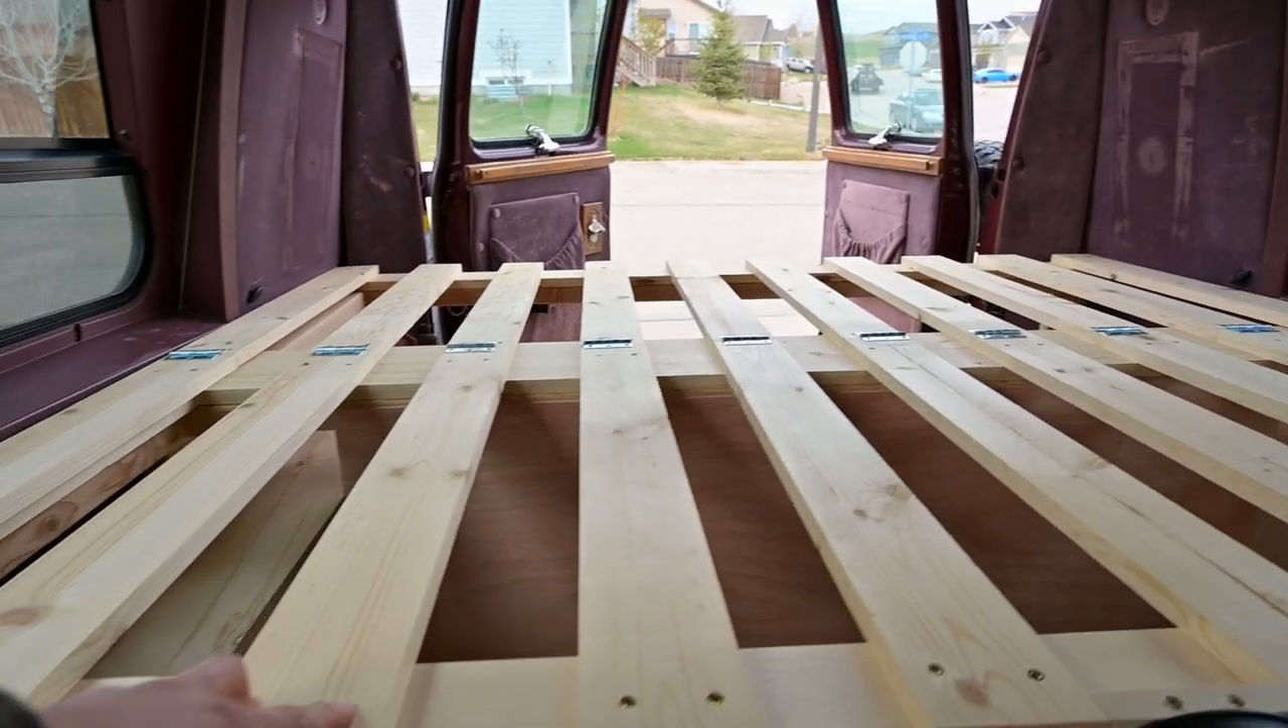All right guys so here's the finished bed frame I got all of the one by four screwed down to the extra frame that I built out.